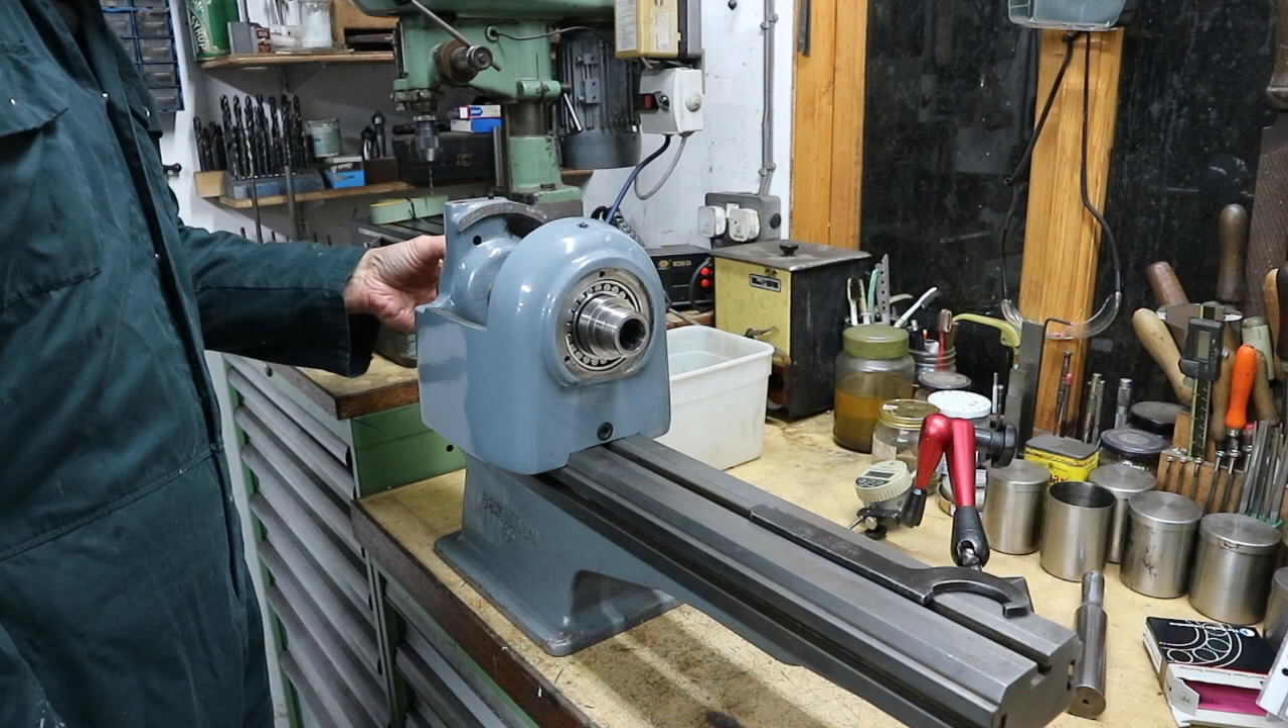Now we've got the spindle in.